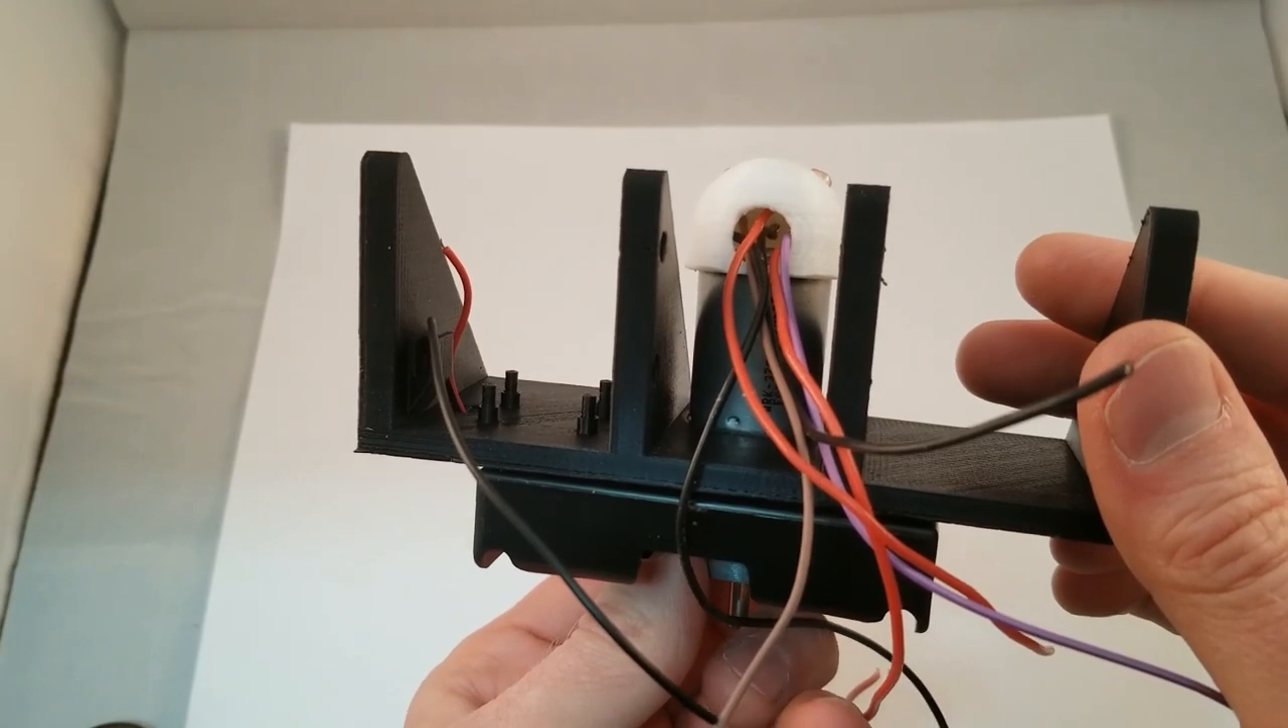And as you can see, we've got the wires coming out the hole in the back.